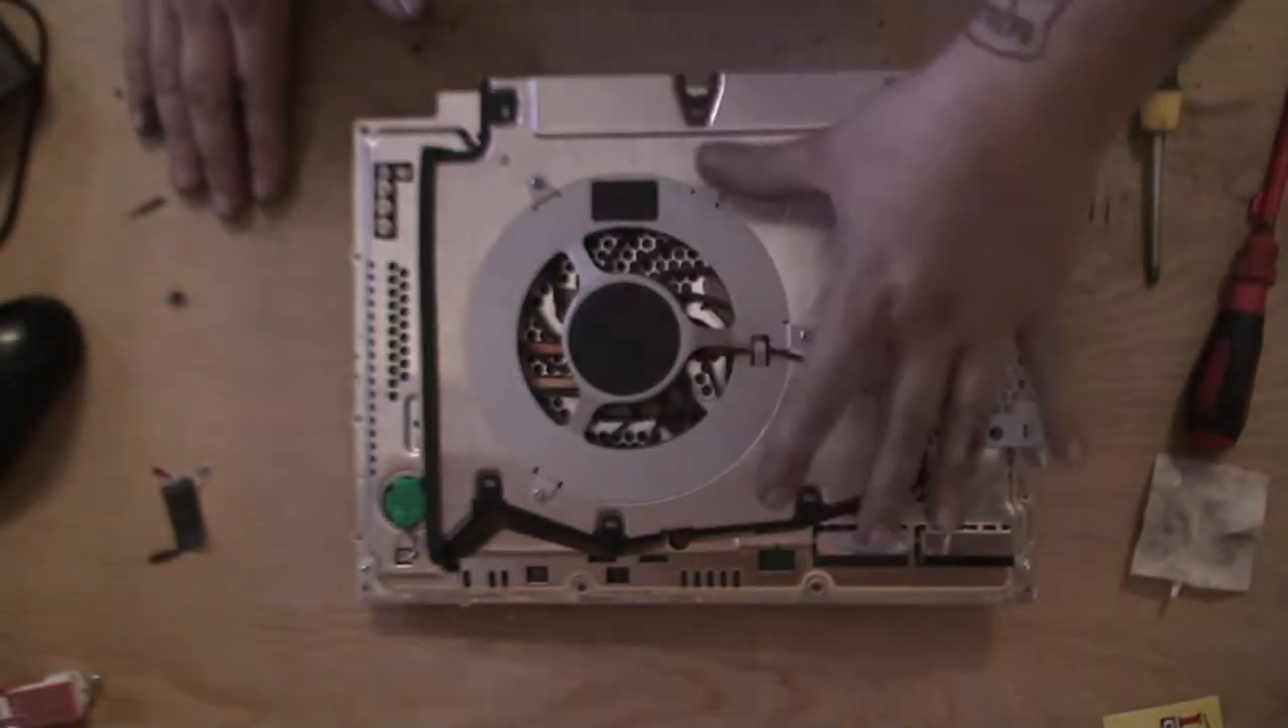Now, the fan's in.